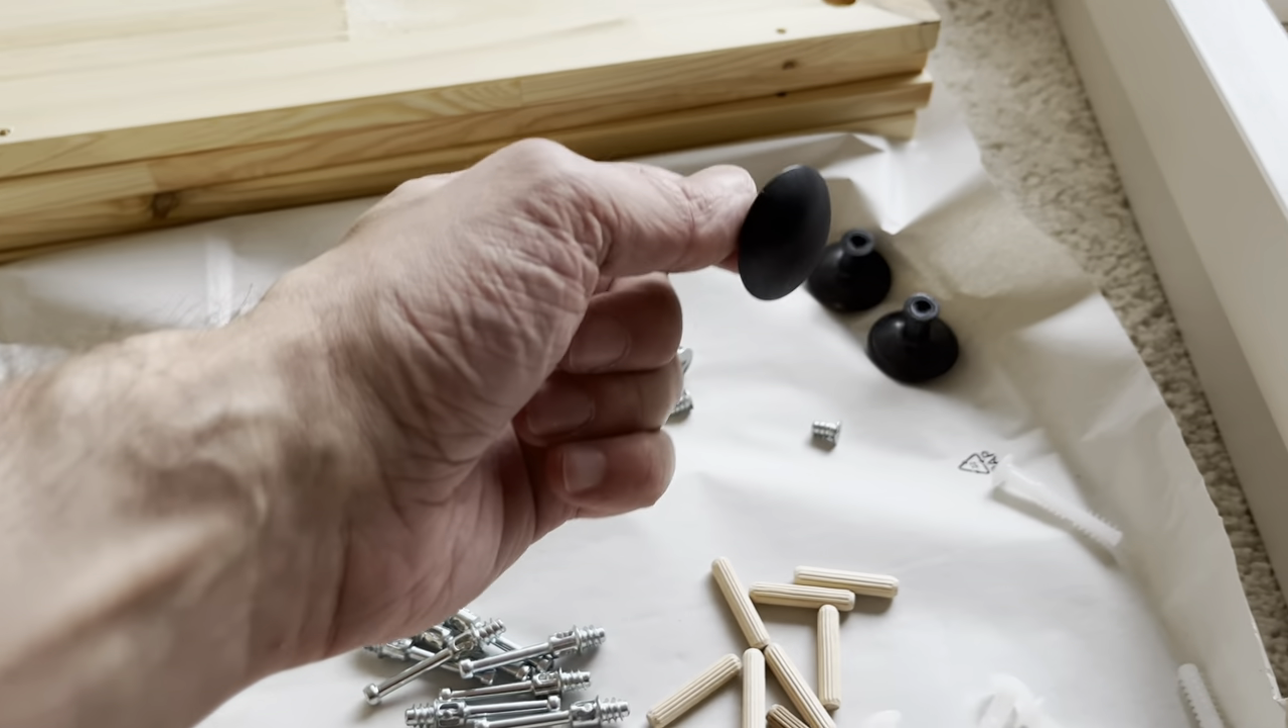And now we still have to attach here the knob for our drawer.